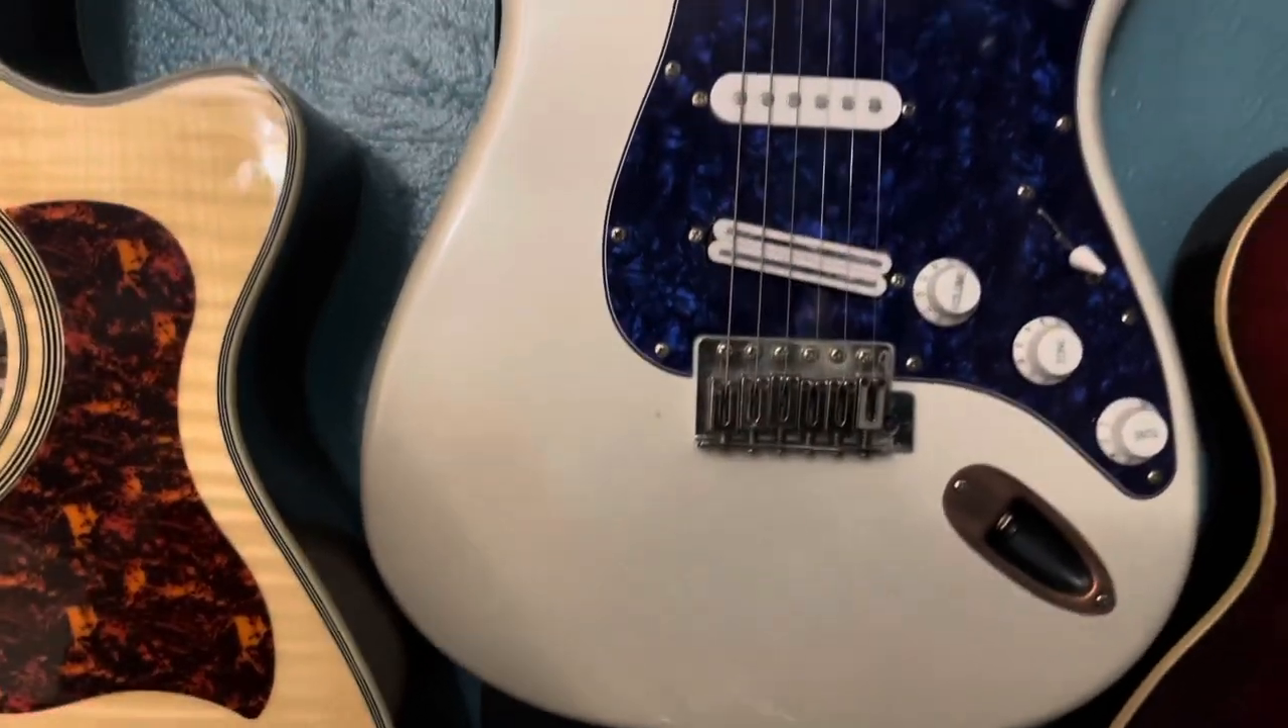It's going to have brass saddles right there and I just put an antique bronze jack plate right there.